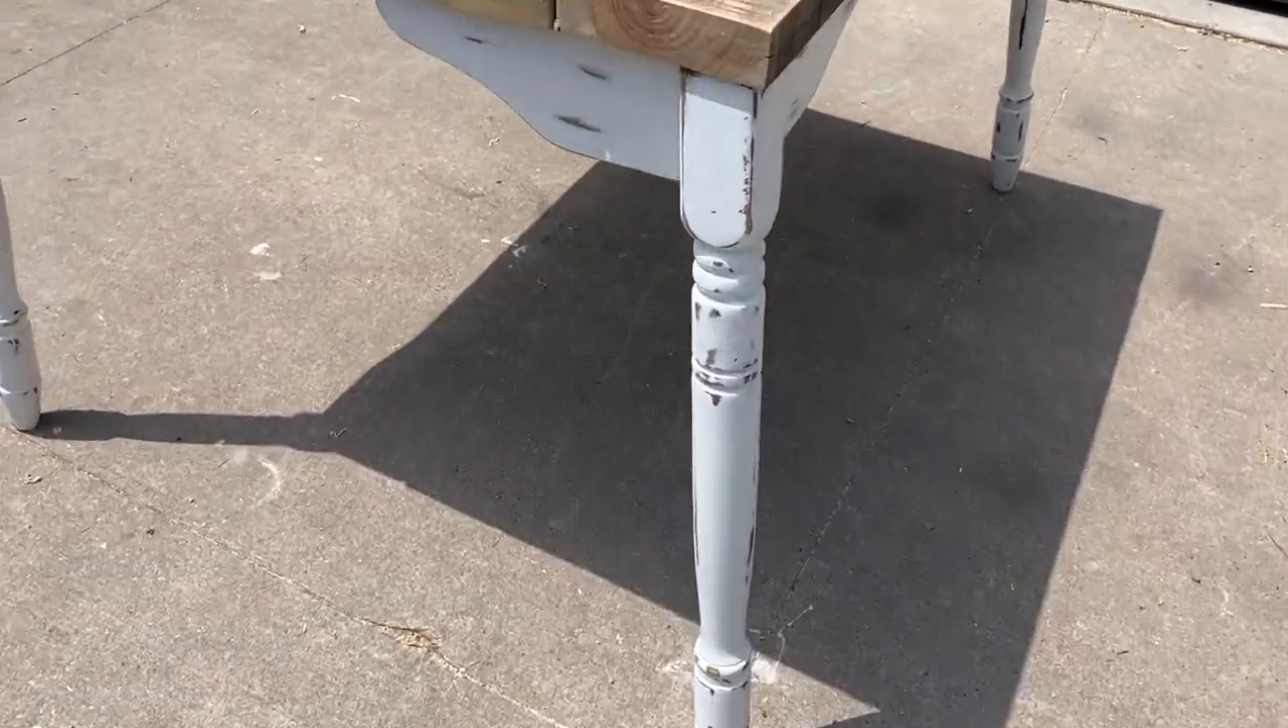So this is how far I got I put the legs on.